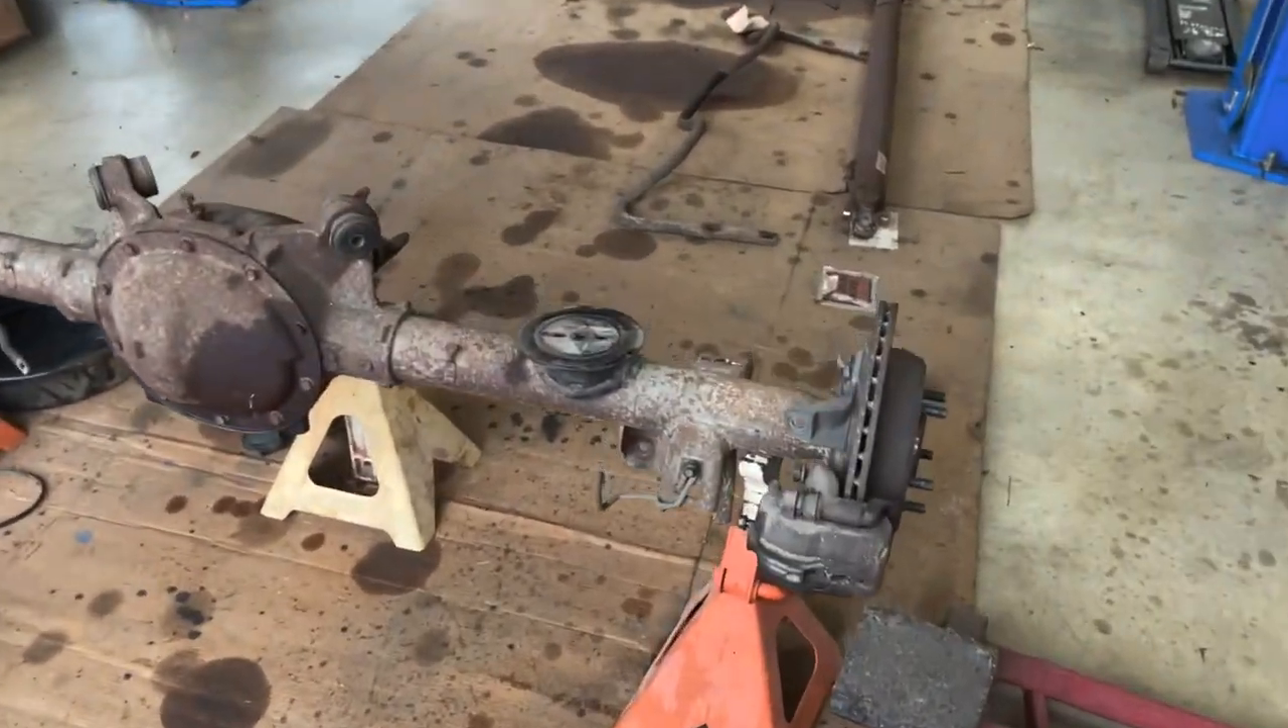Alright so I got the rear end out.